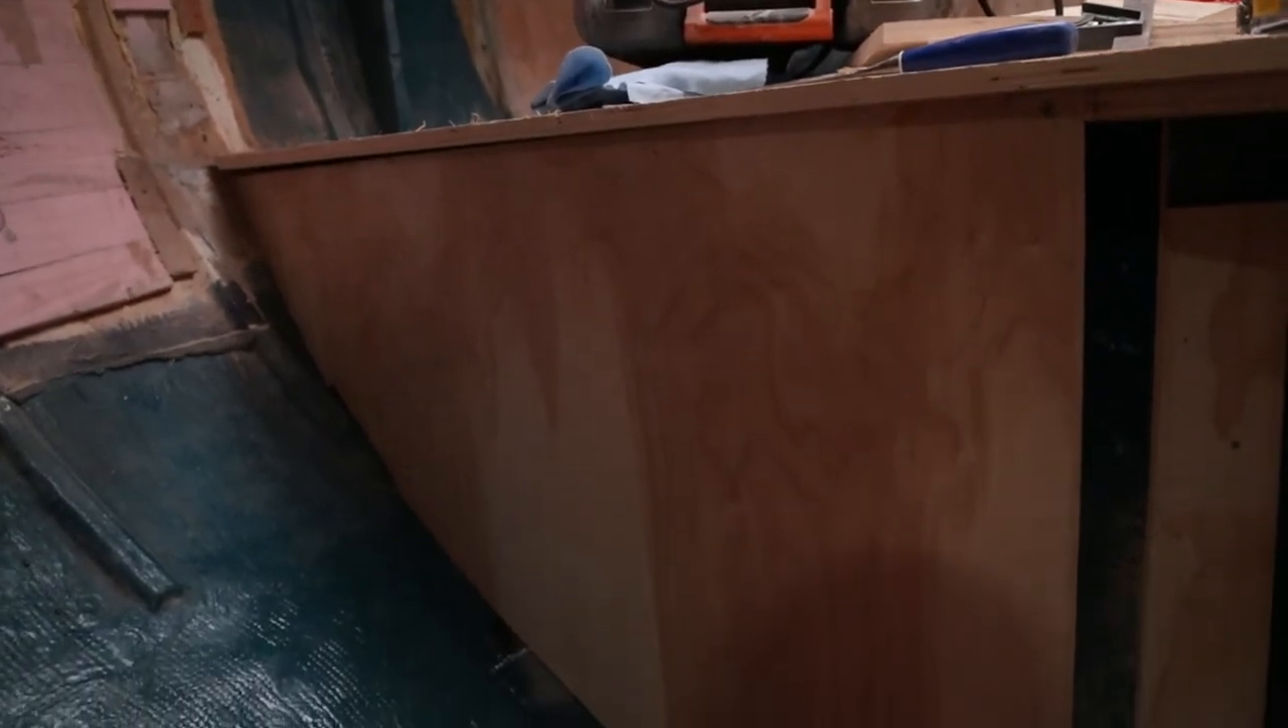So, the work continues on the aft cabin and, more specifically, the aft berth. As you can see, I've got this piece in place that I, I did a few days back.